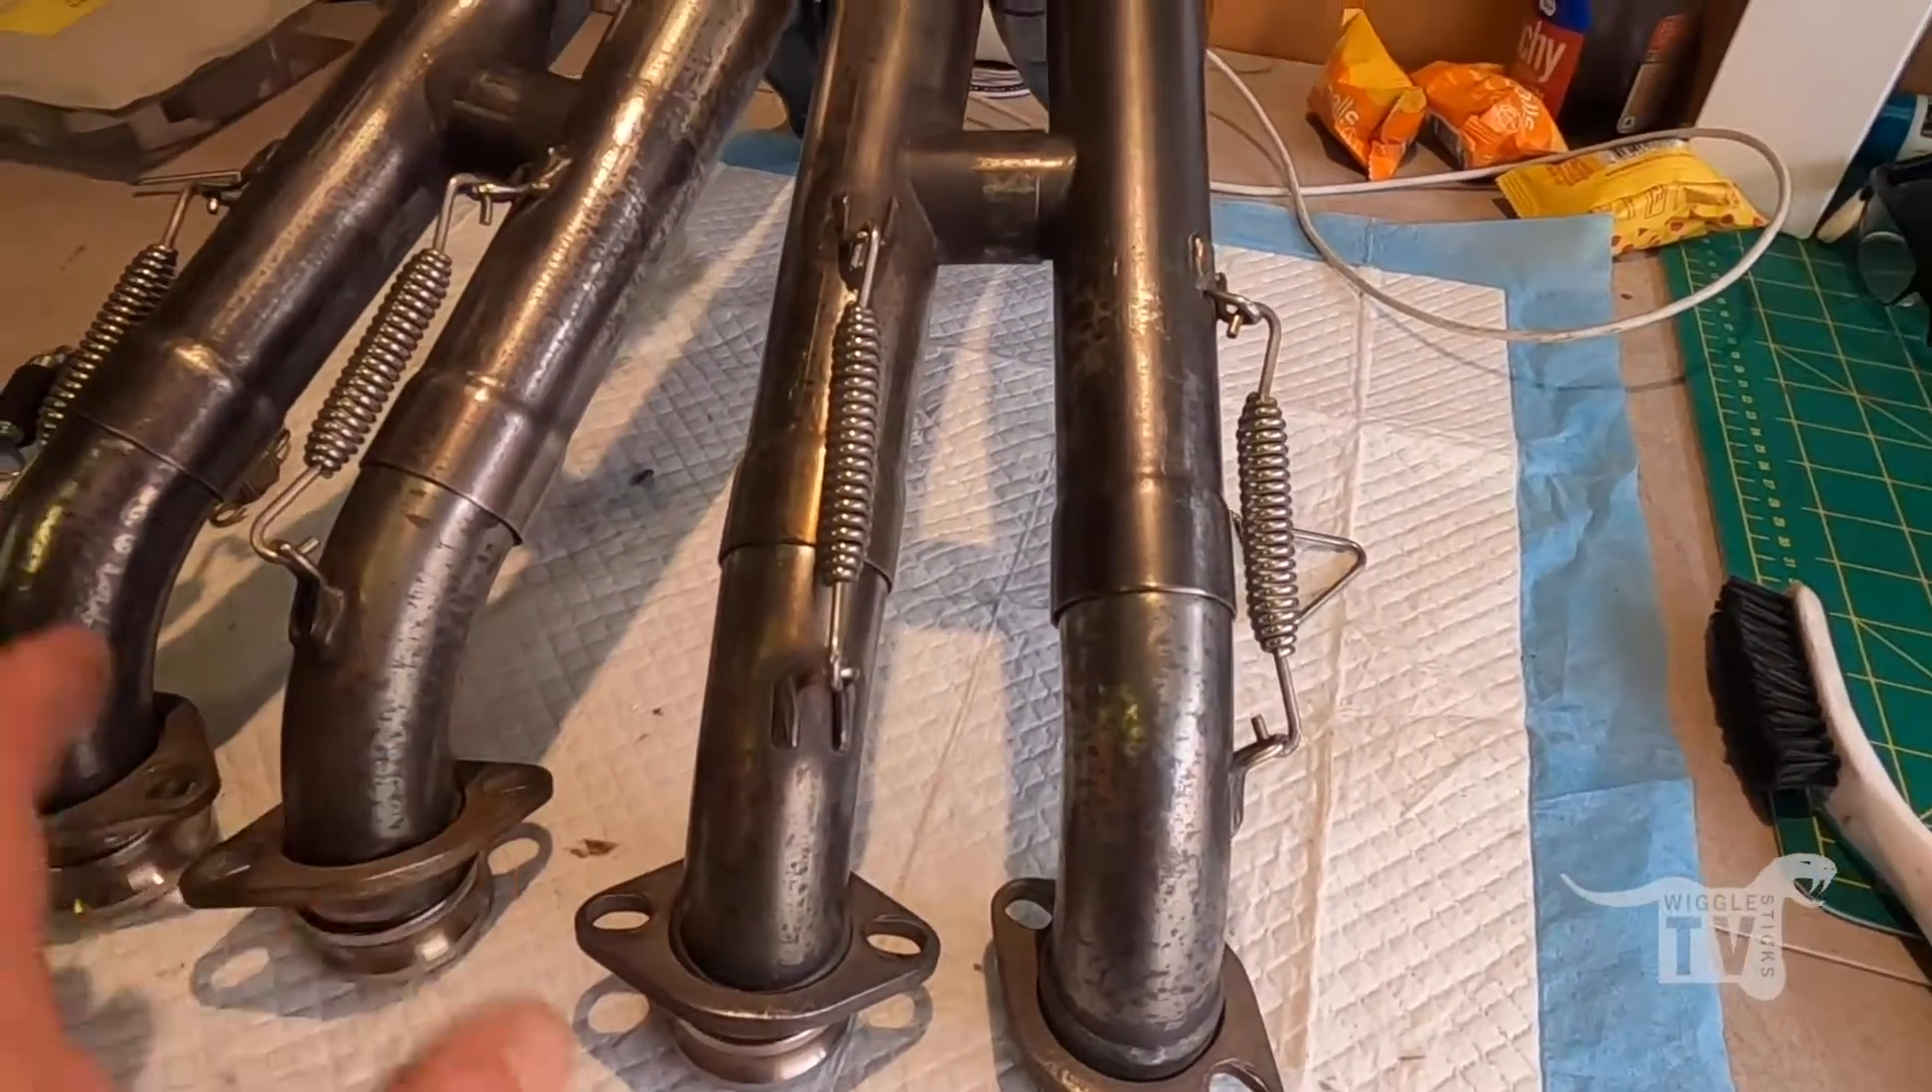Um, I think I've got all the springs and everything in the right position.